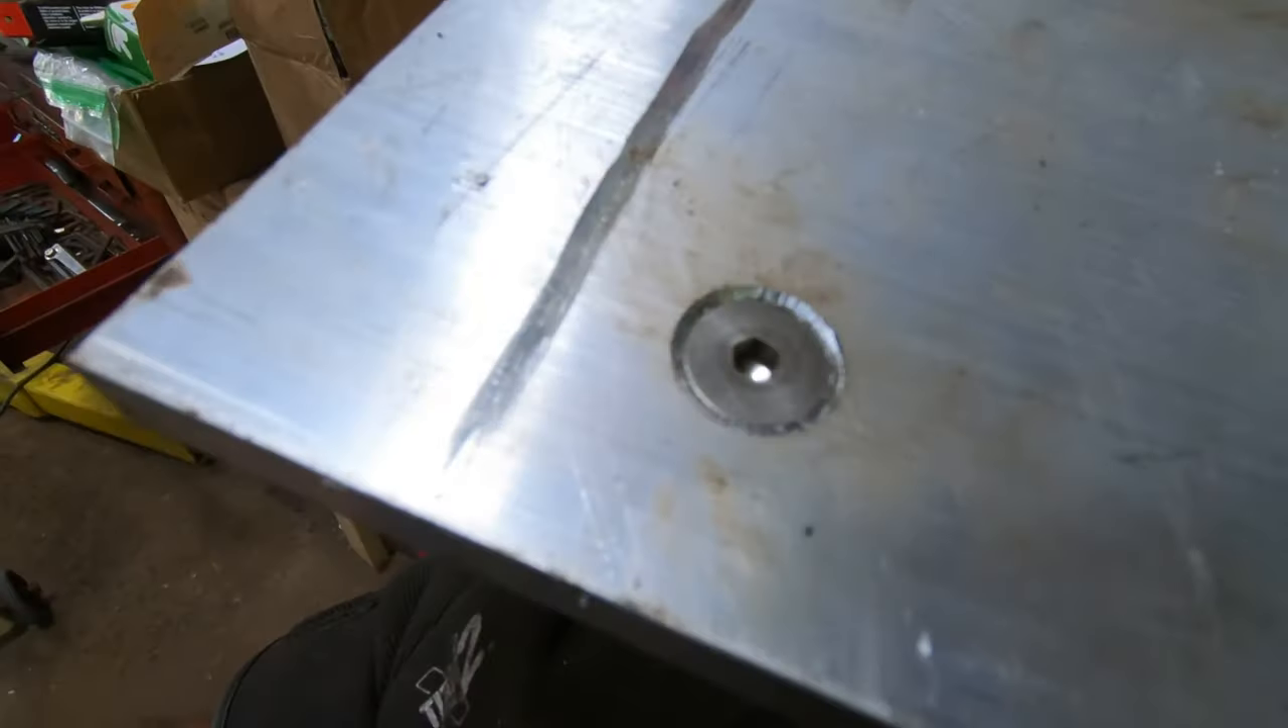We've got our flat head bolt down there. You can see it's recessed under.